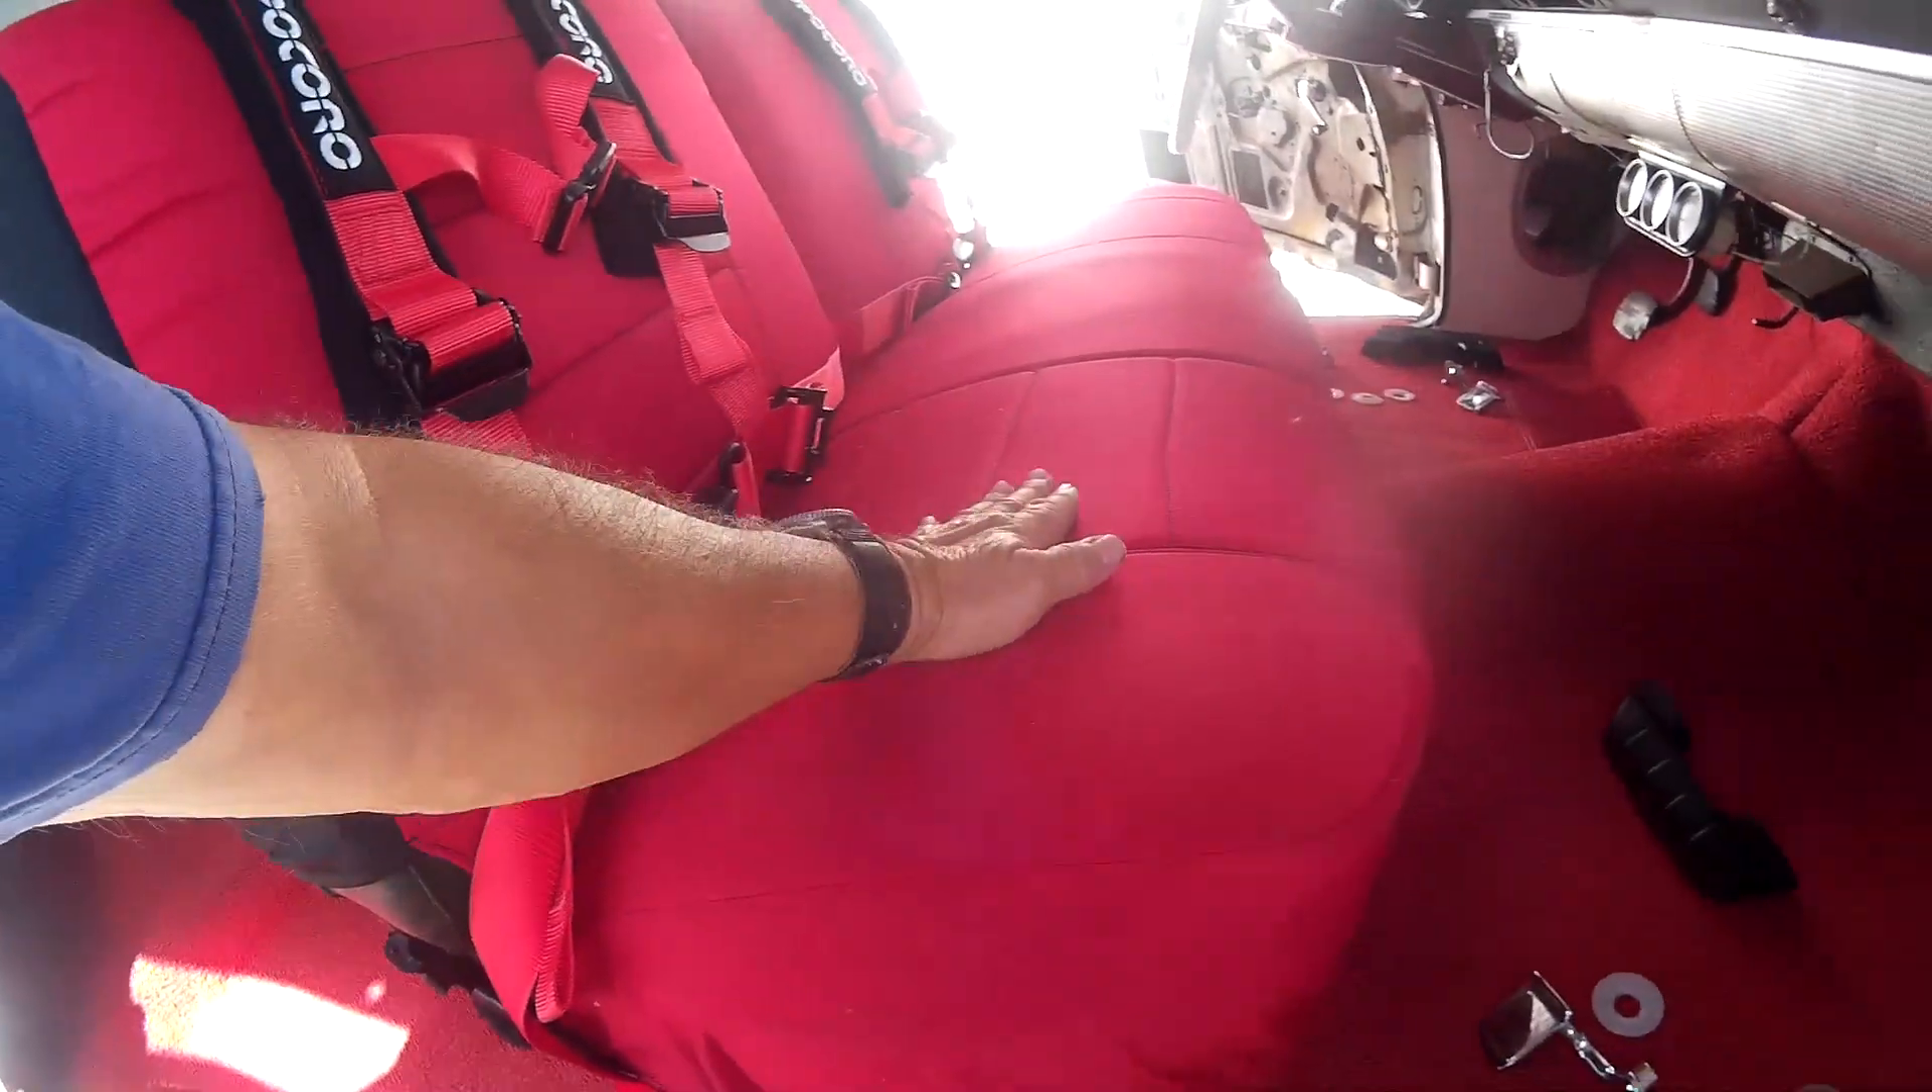Ich habe den neuen Sitzbezug und die neuen Sicherheitsgurte eingebaut.